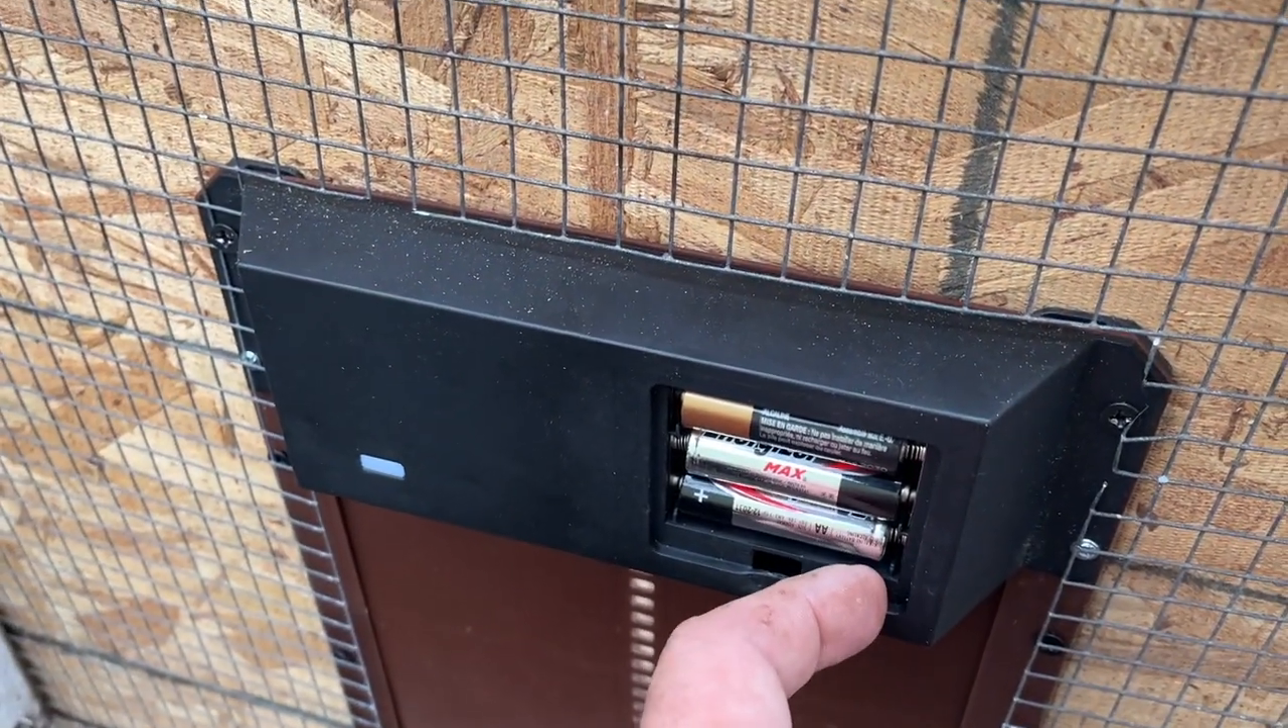And so all three batteries are in, takes three AA batteries.